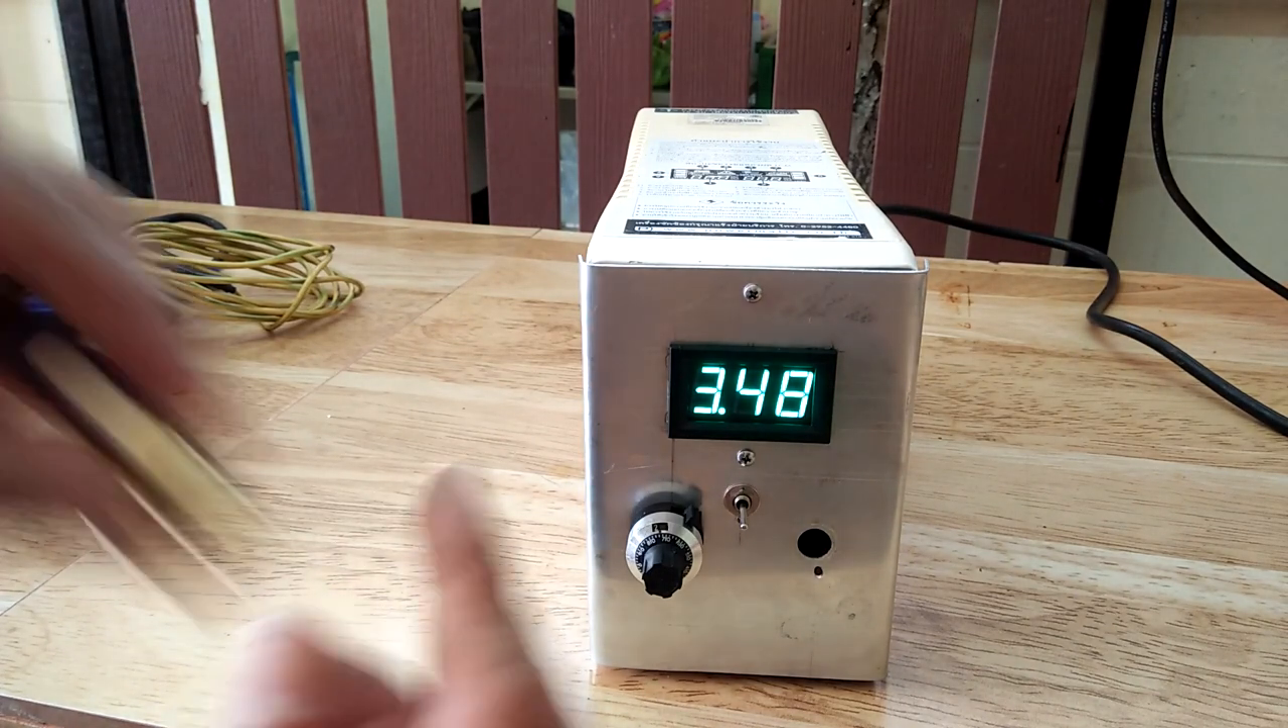You will also notice that the front panel of this PC UPS now have an aluminum sheet.